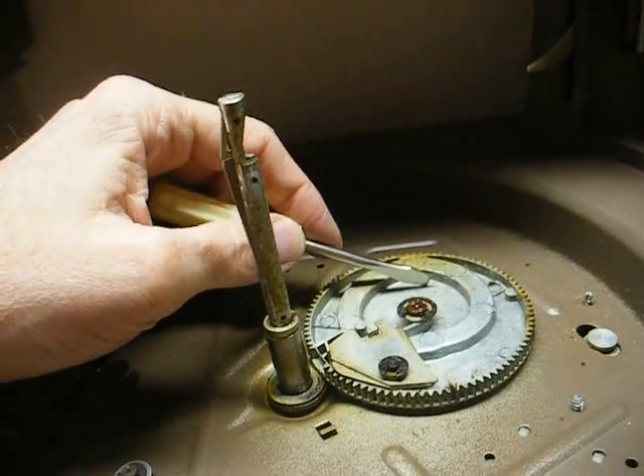All right, here we are with the platter removed.